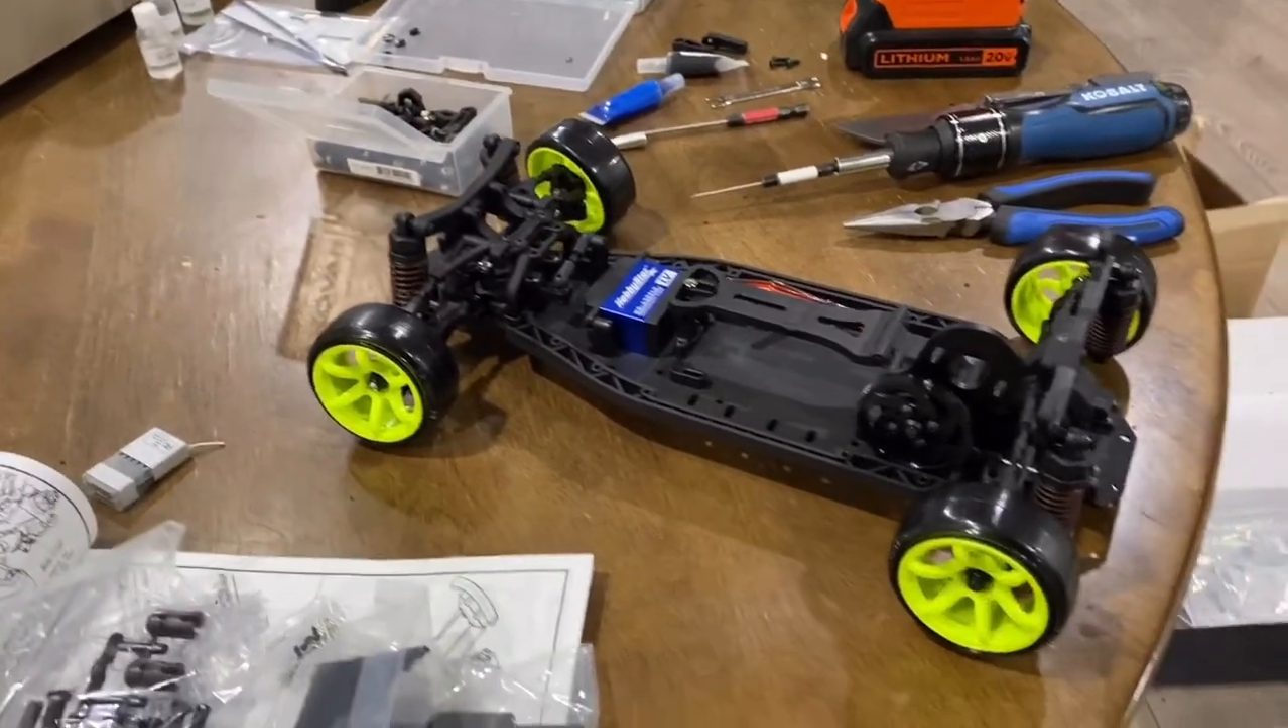All right guys so i just put on the tires.